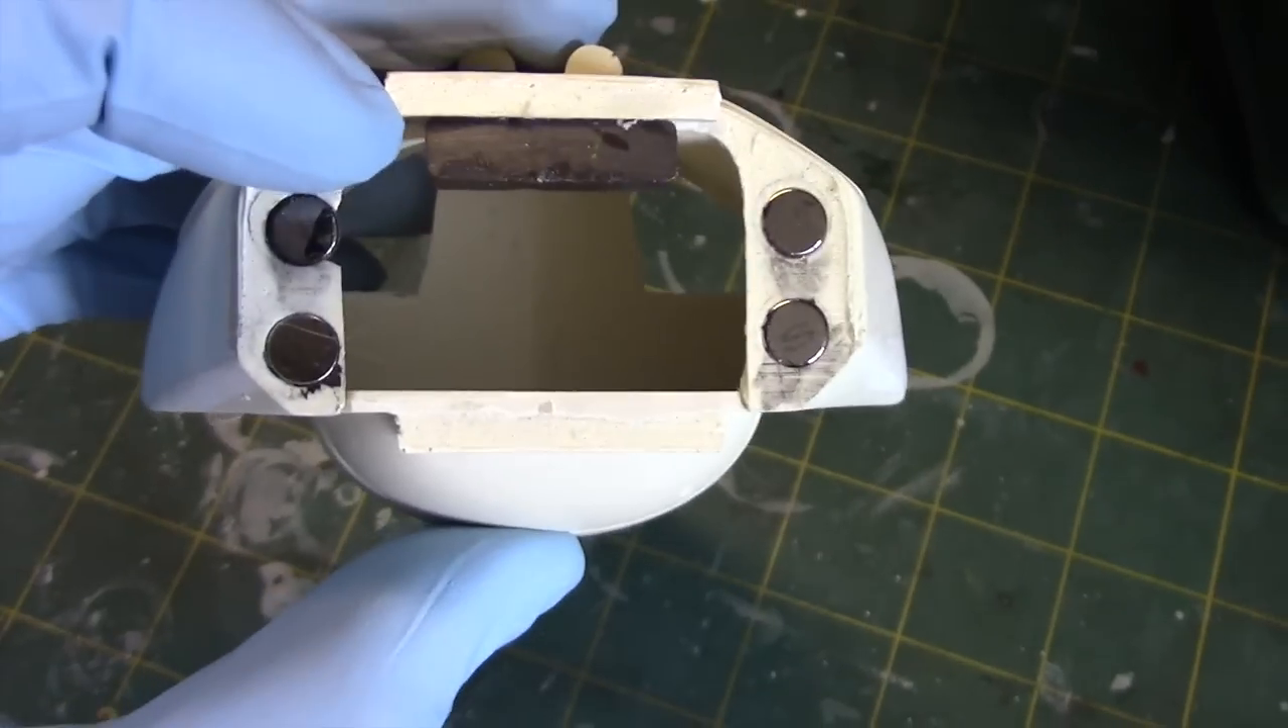So here we now have the magnets in place. I have the four round ones along with this horizontal one.